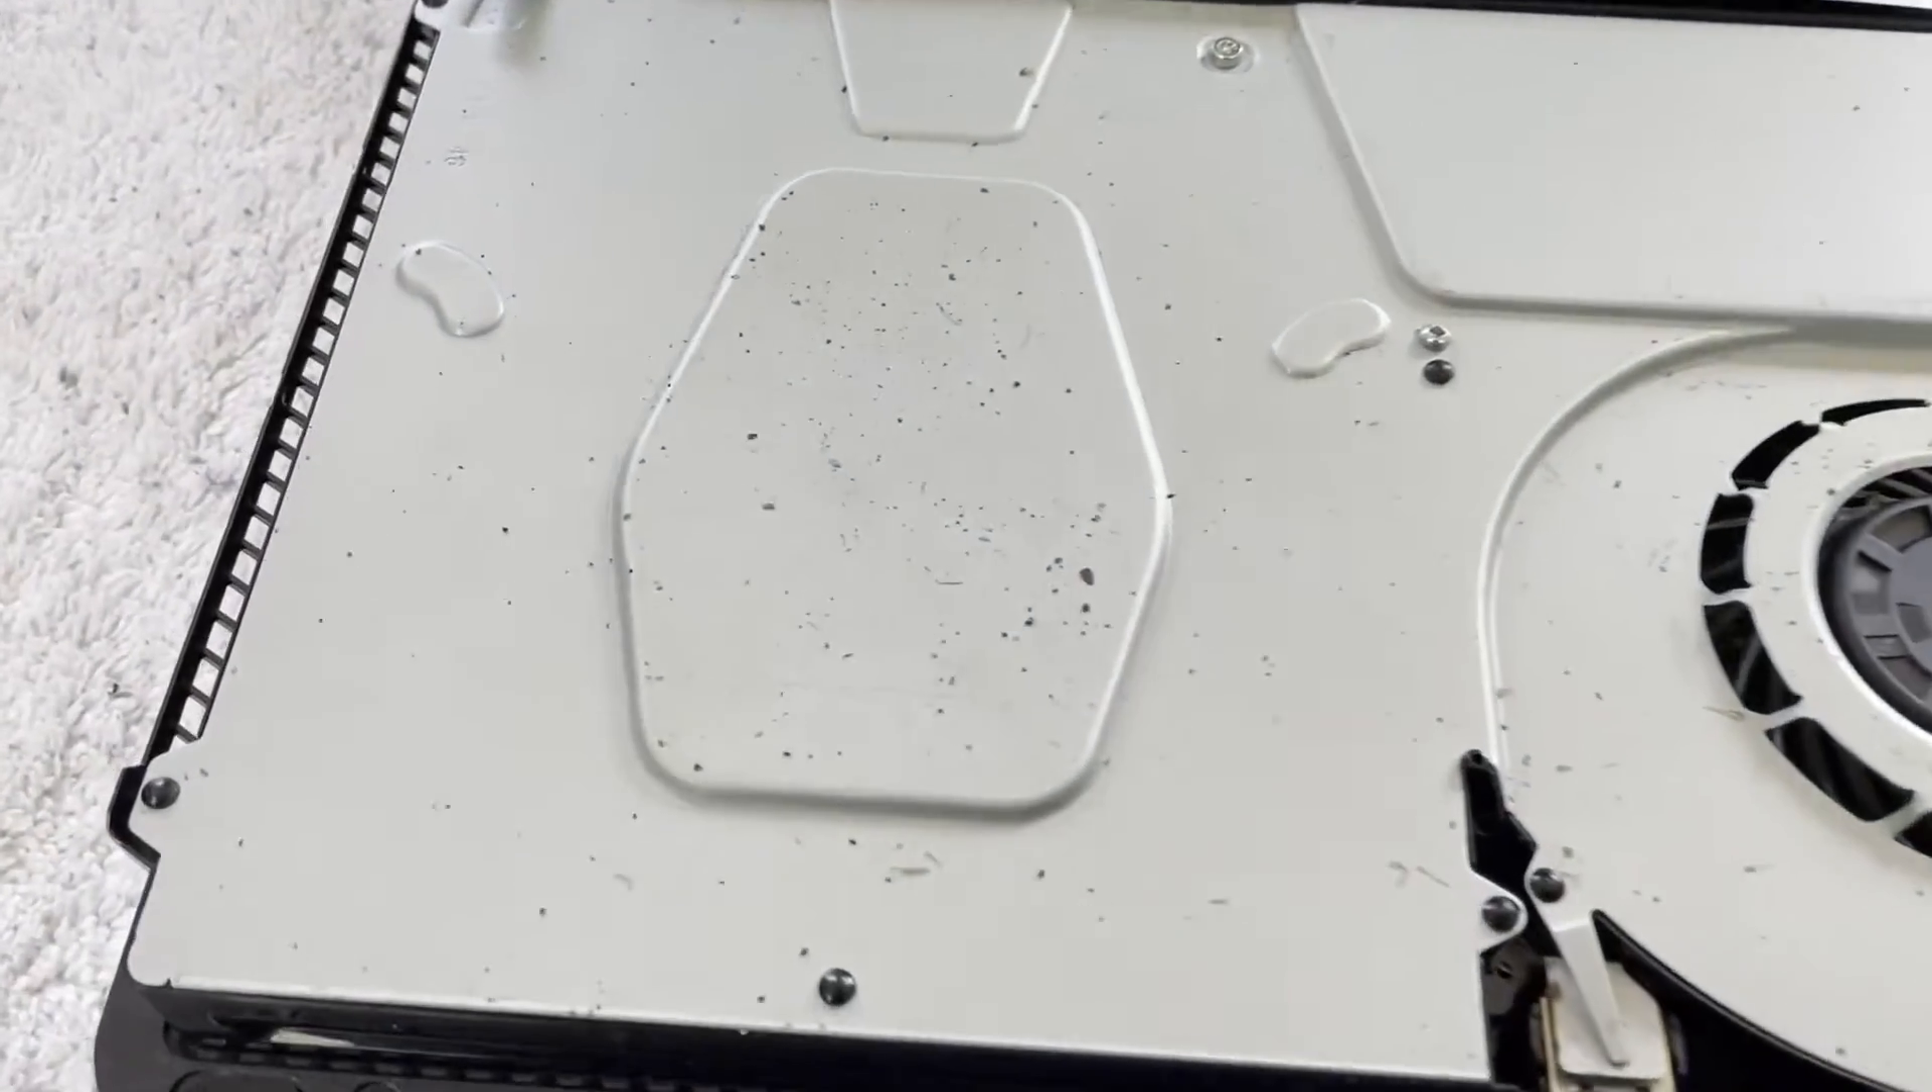Top cover is off, and you can kind of see what it looks like in here.